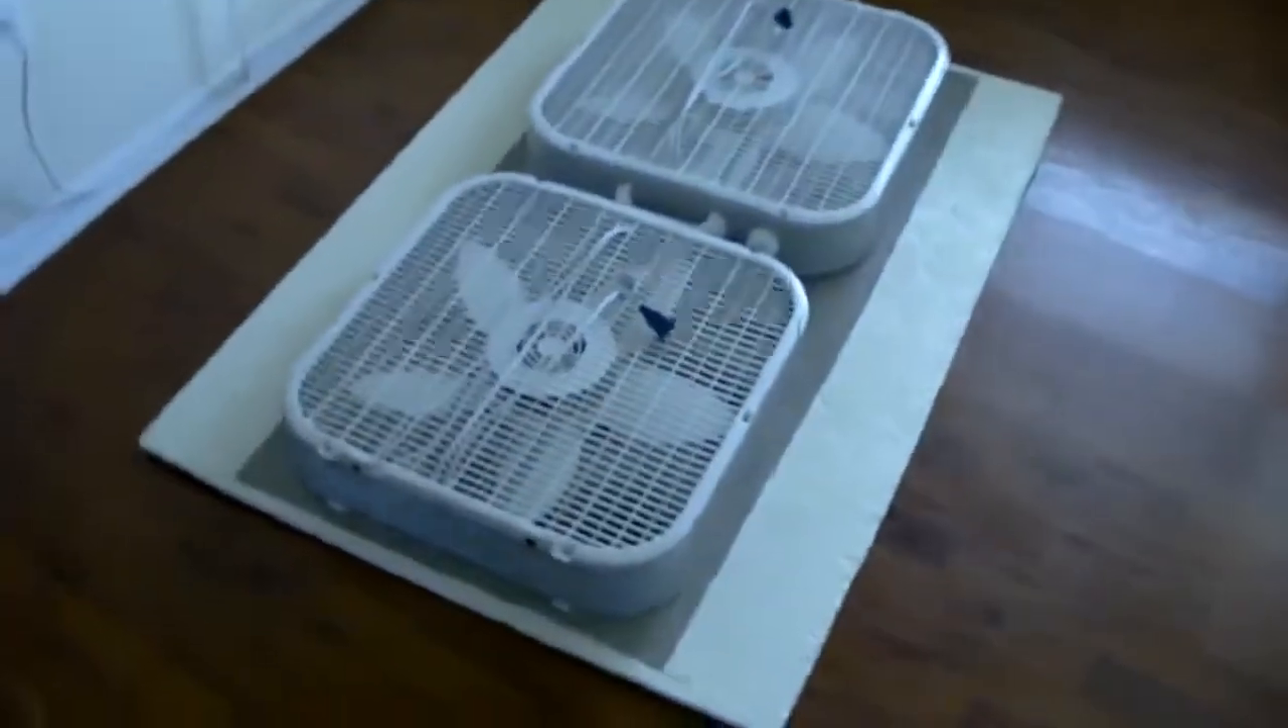Now I have the fans mounted onto the wood that's going to go in into the window.